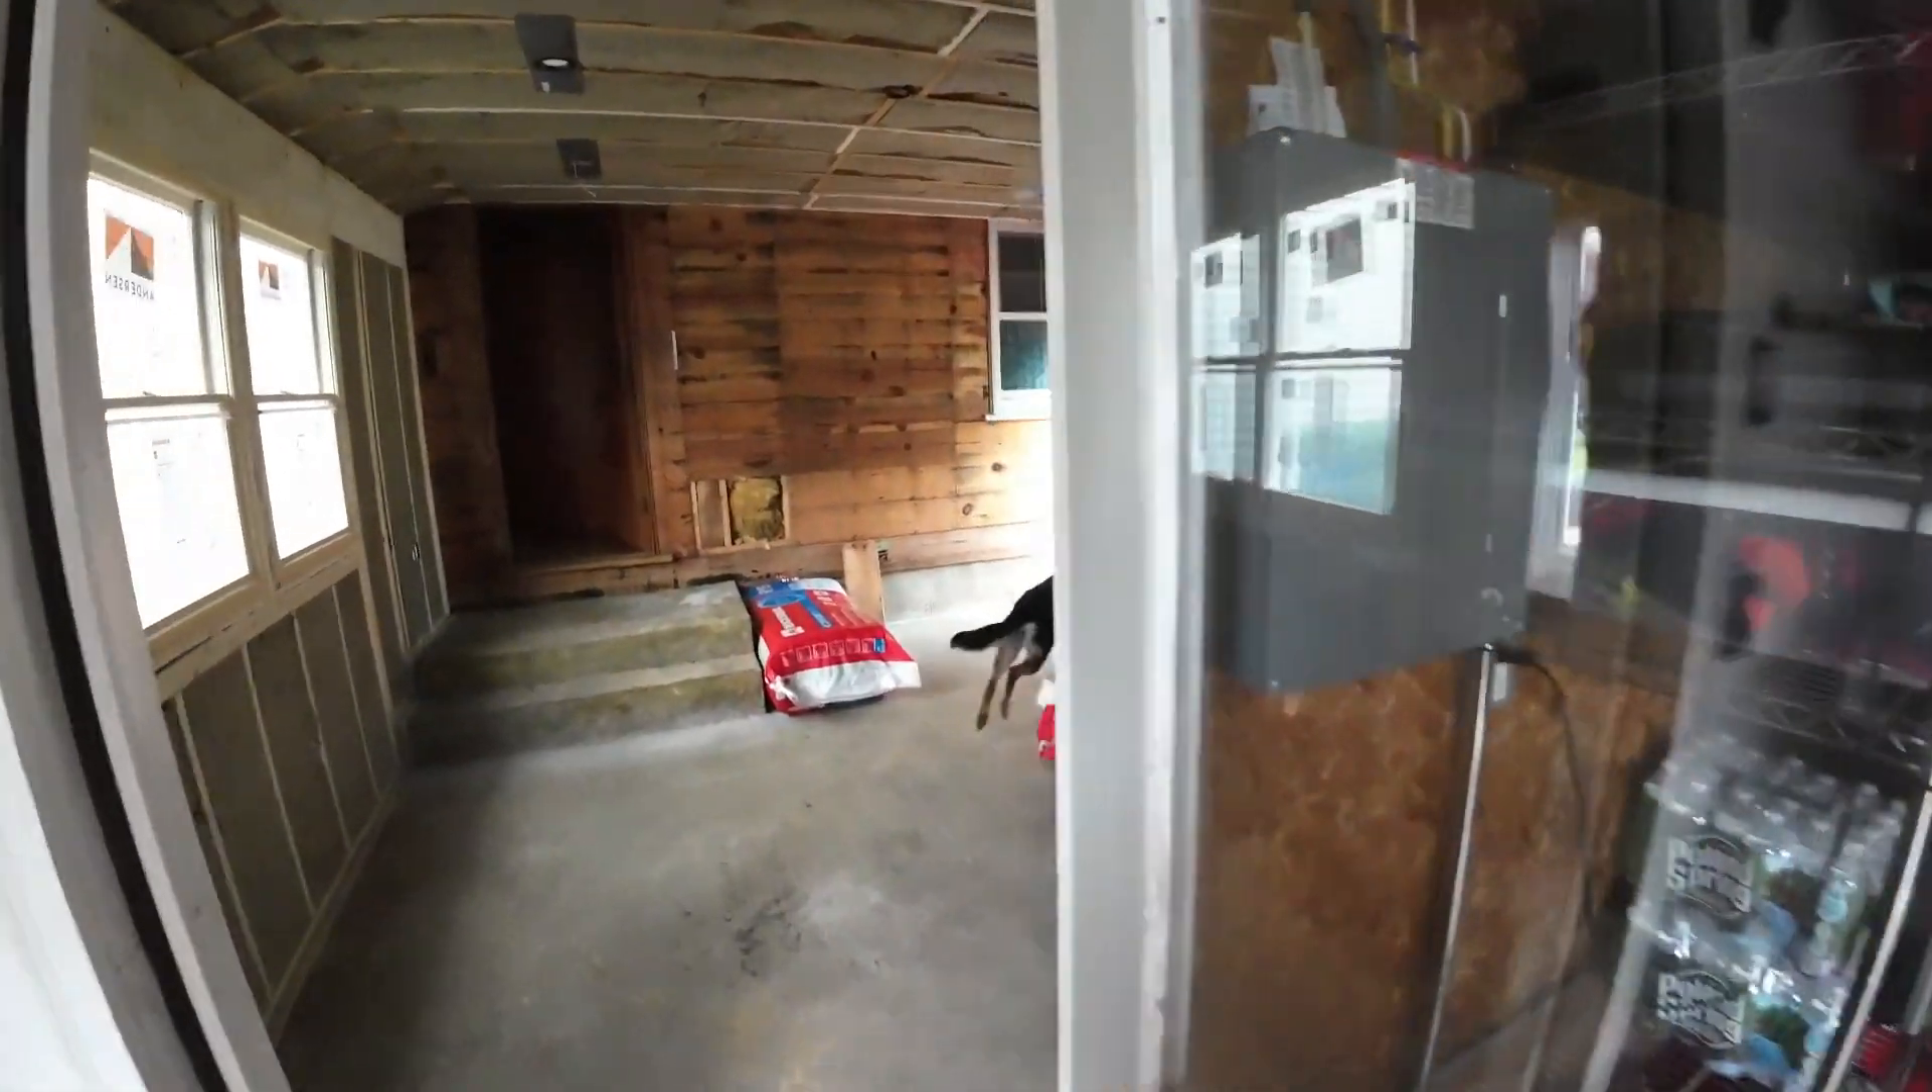We got the windows all in. Looking pretty good. Electrical is all done in the garage.